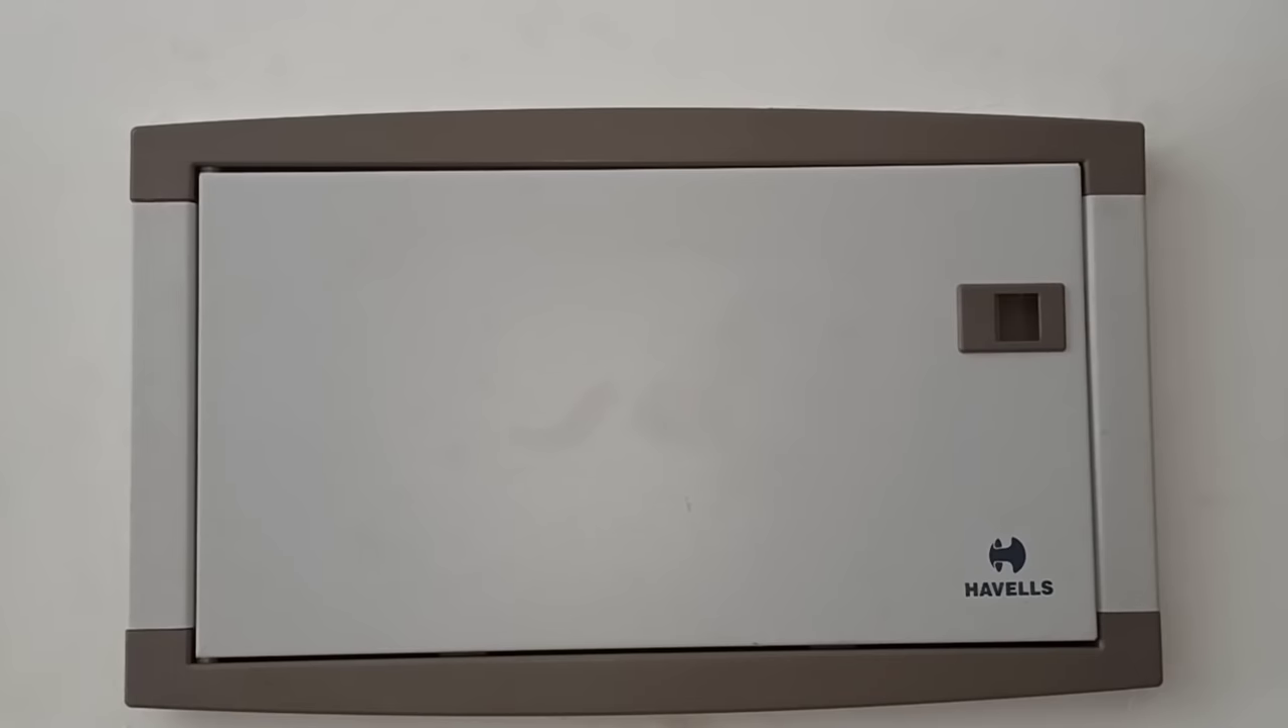इस mcb box का final हमारा connection हो गया और इसका cover हो गया लग गया।